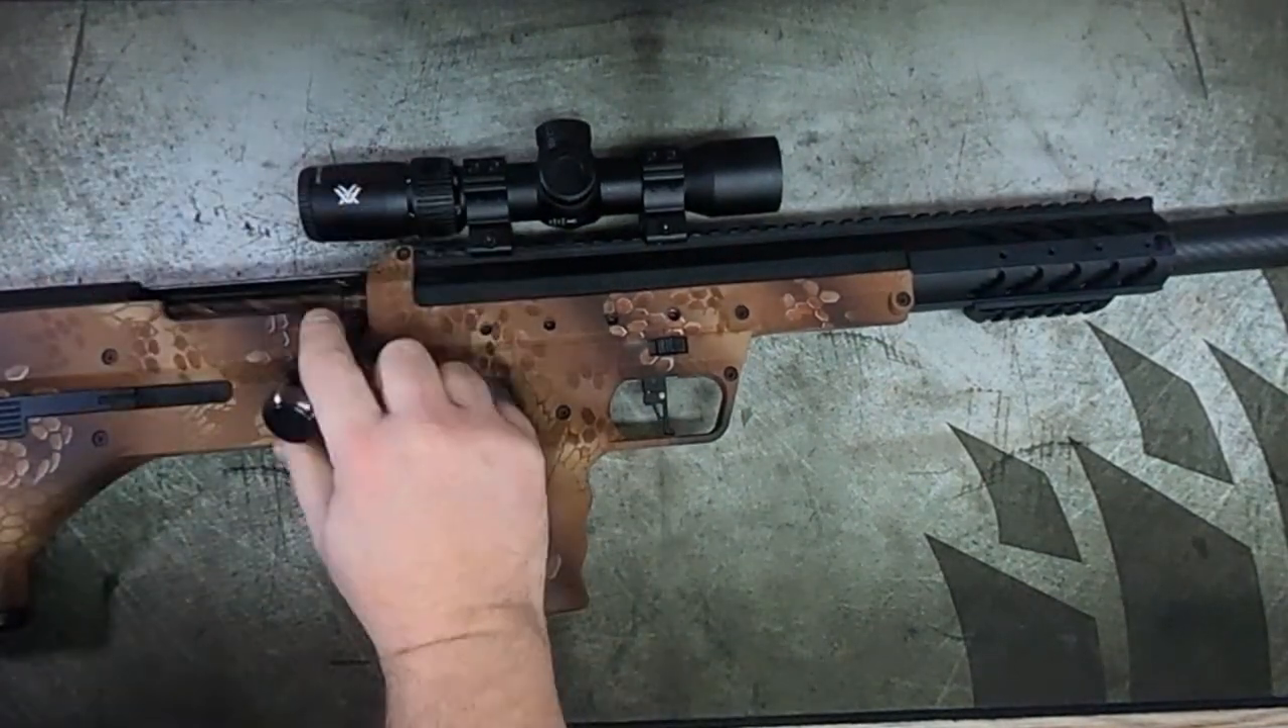We've also removed the crossfire scope and replaced it with the vortex crossbow scope.